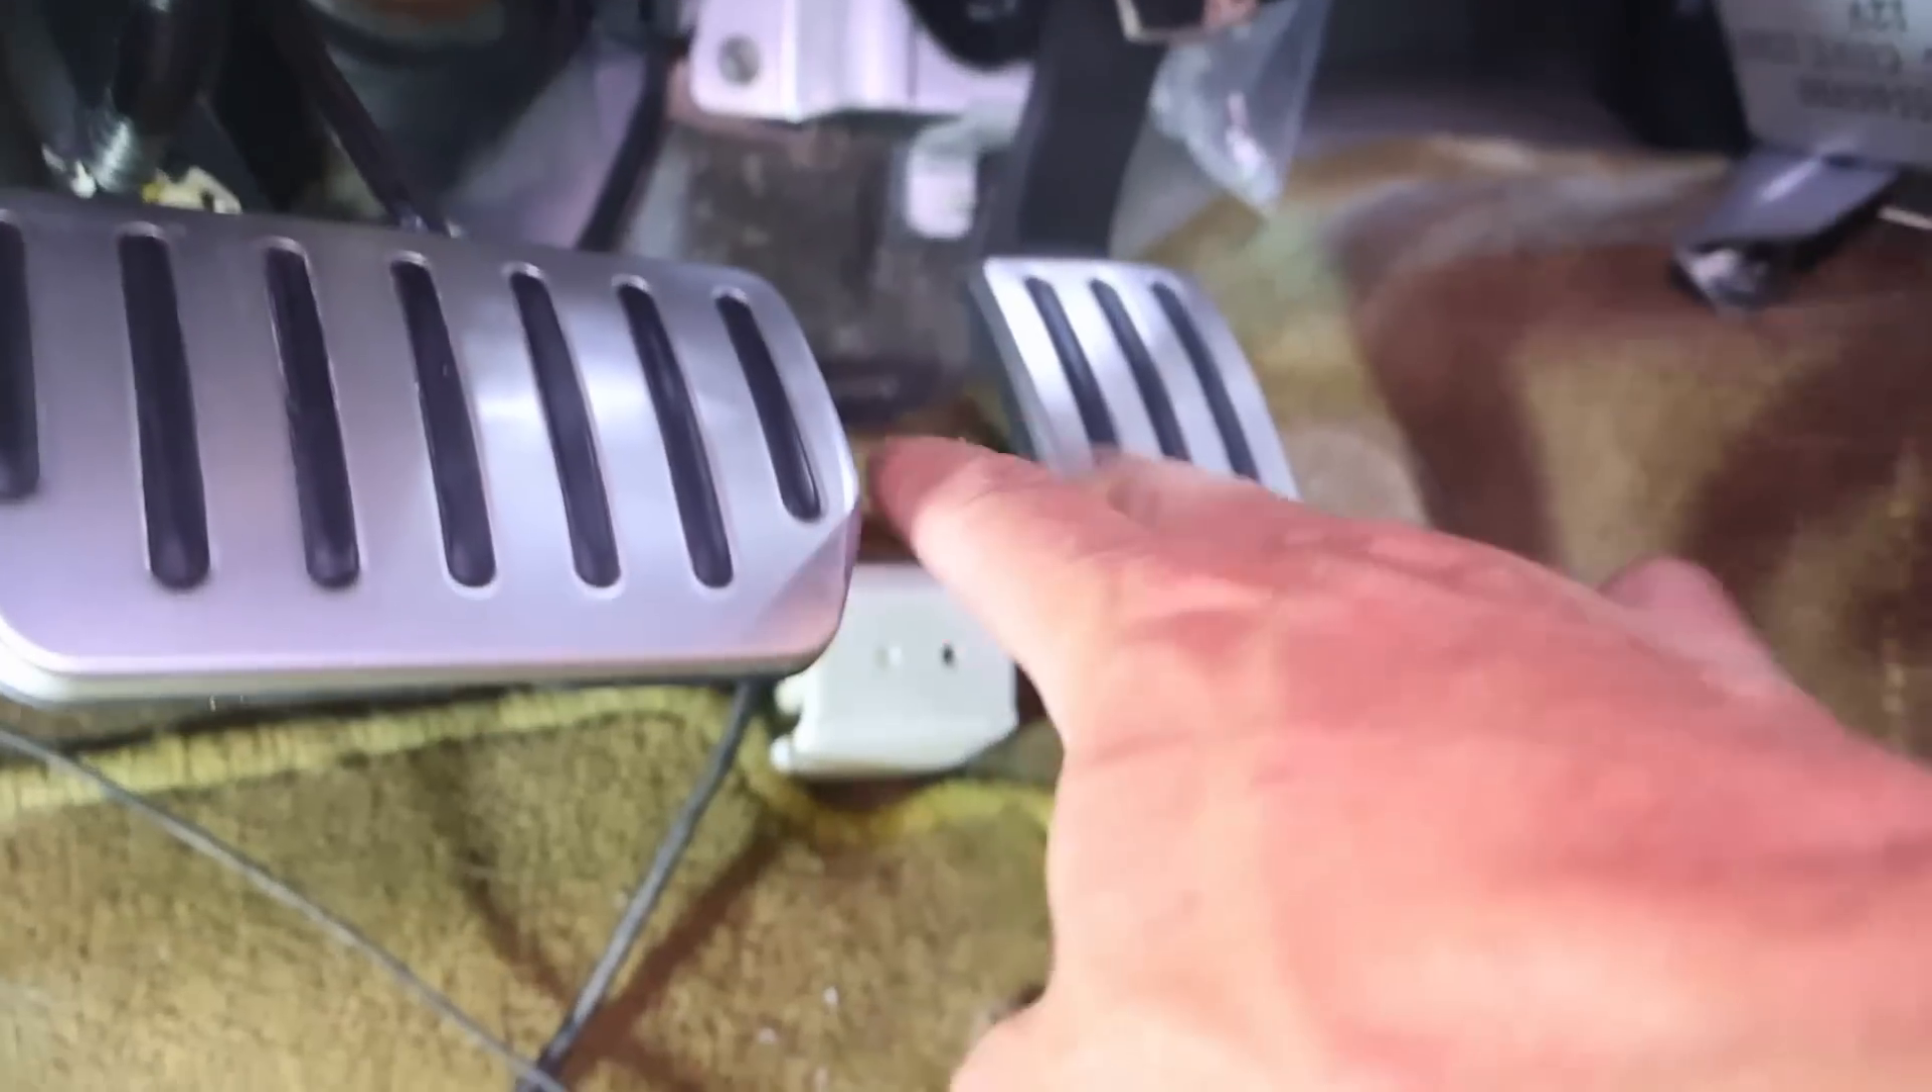The pedal is in place i'm absolutely loving the position we got just the right amount all around.